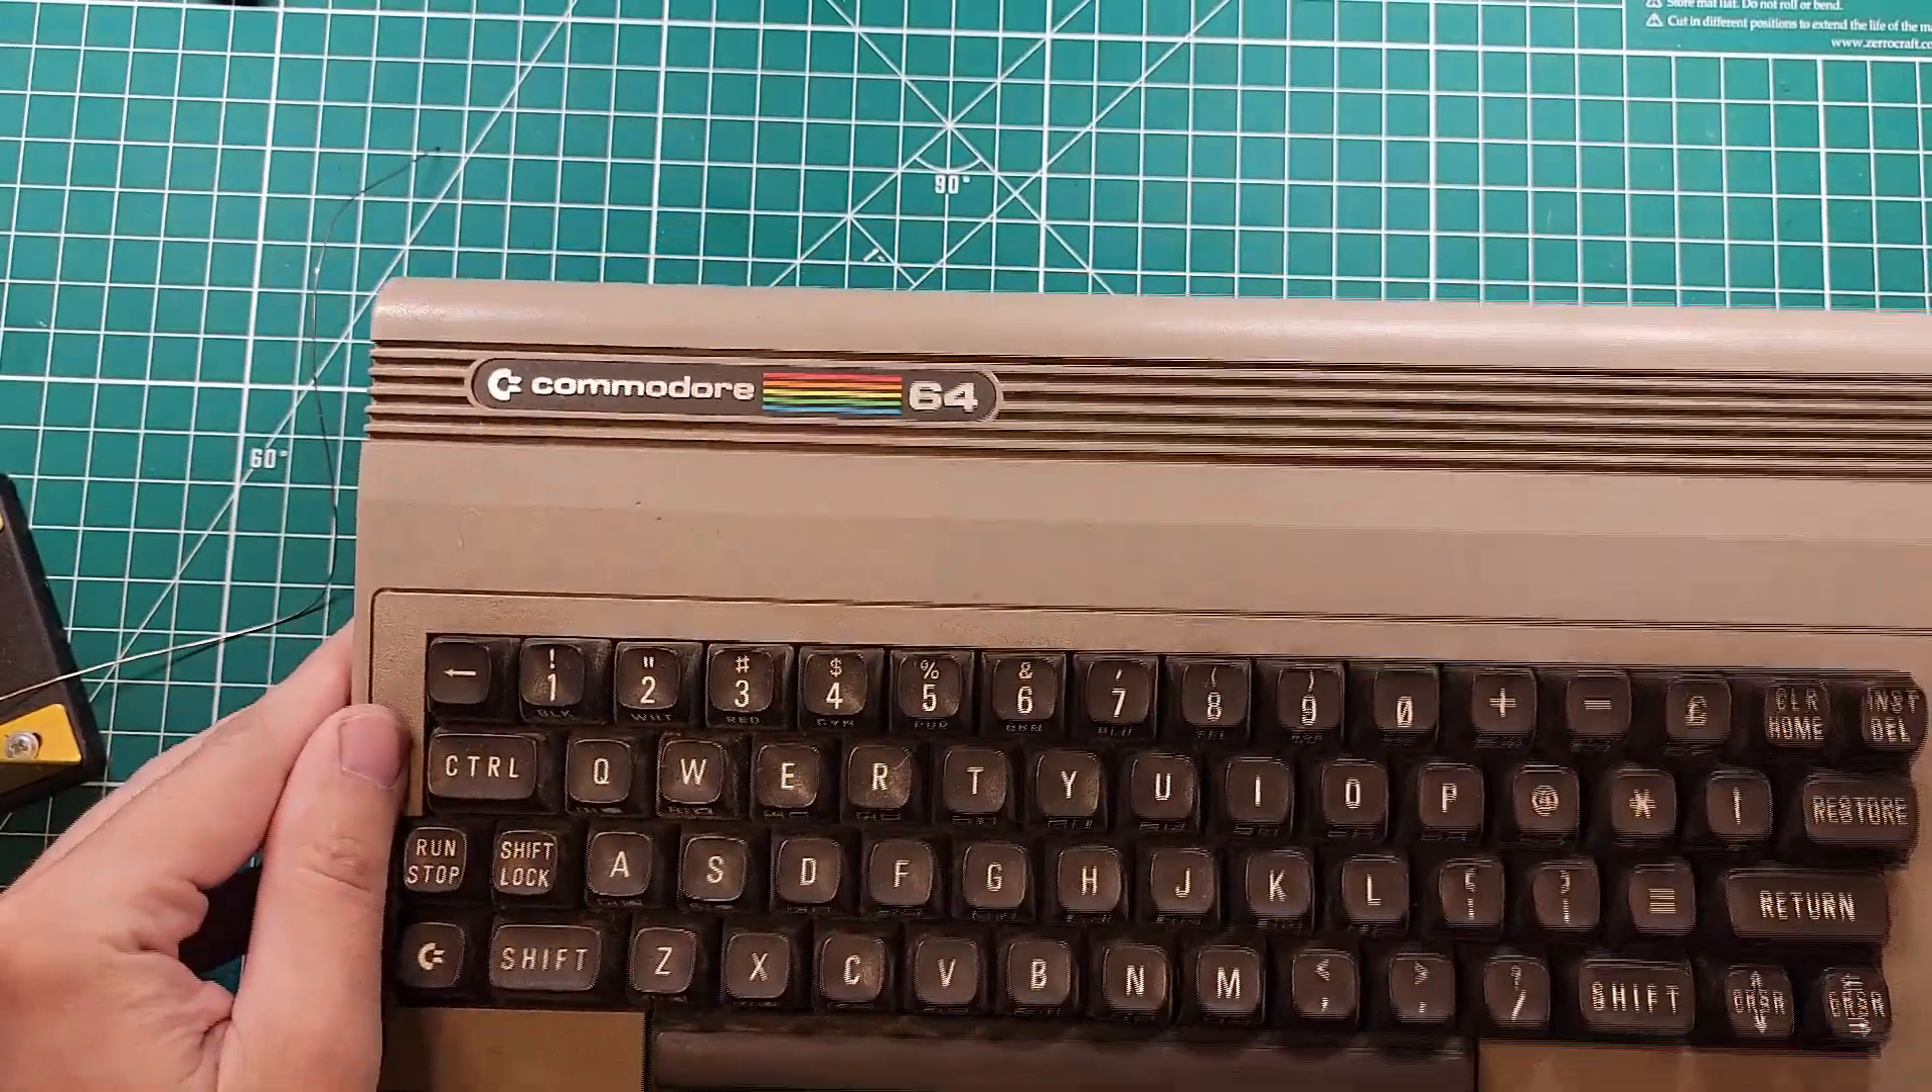Put the keyboard on and this machine is ready to find itself a happy home.